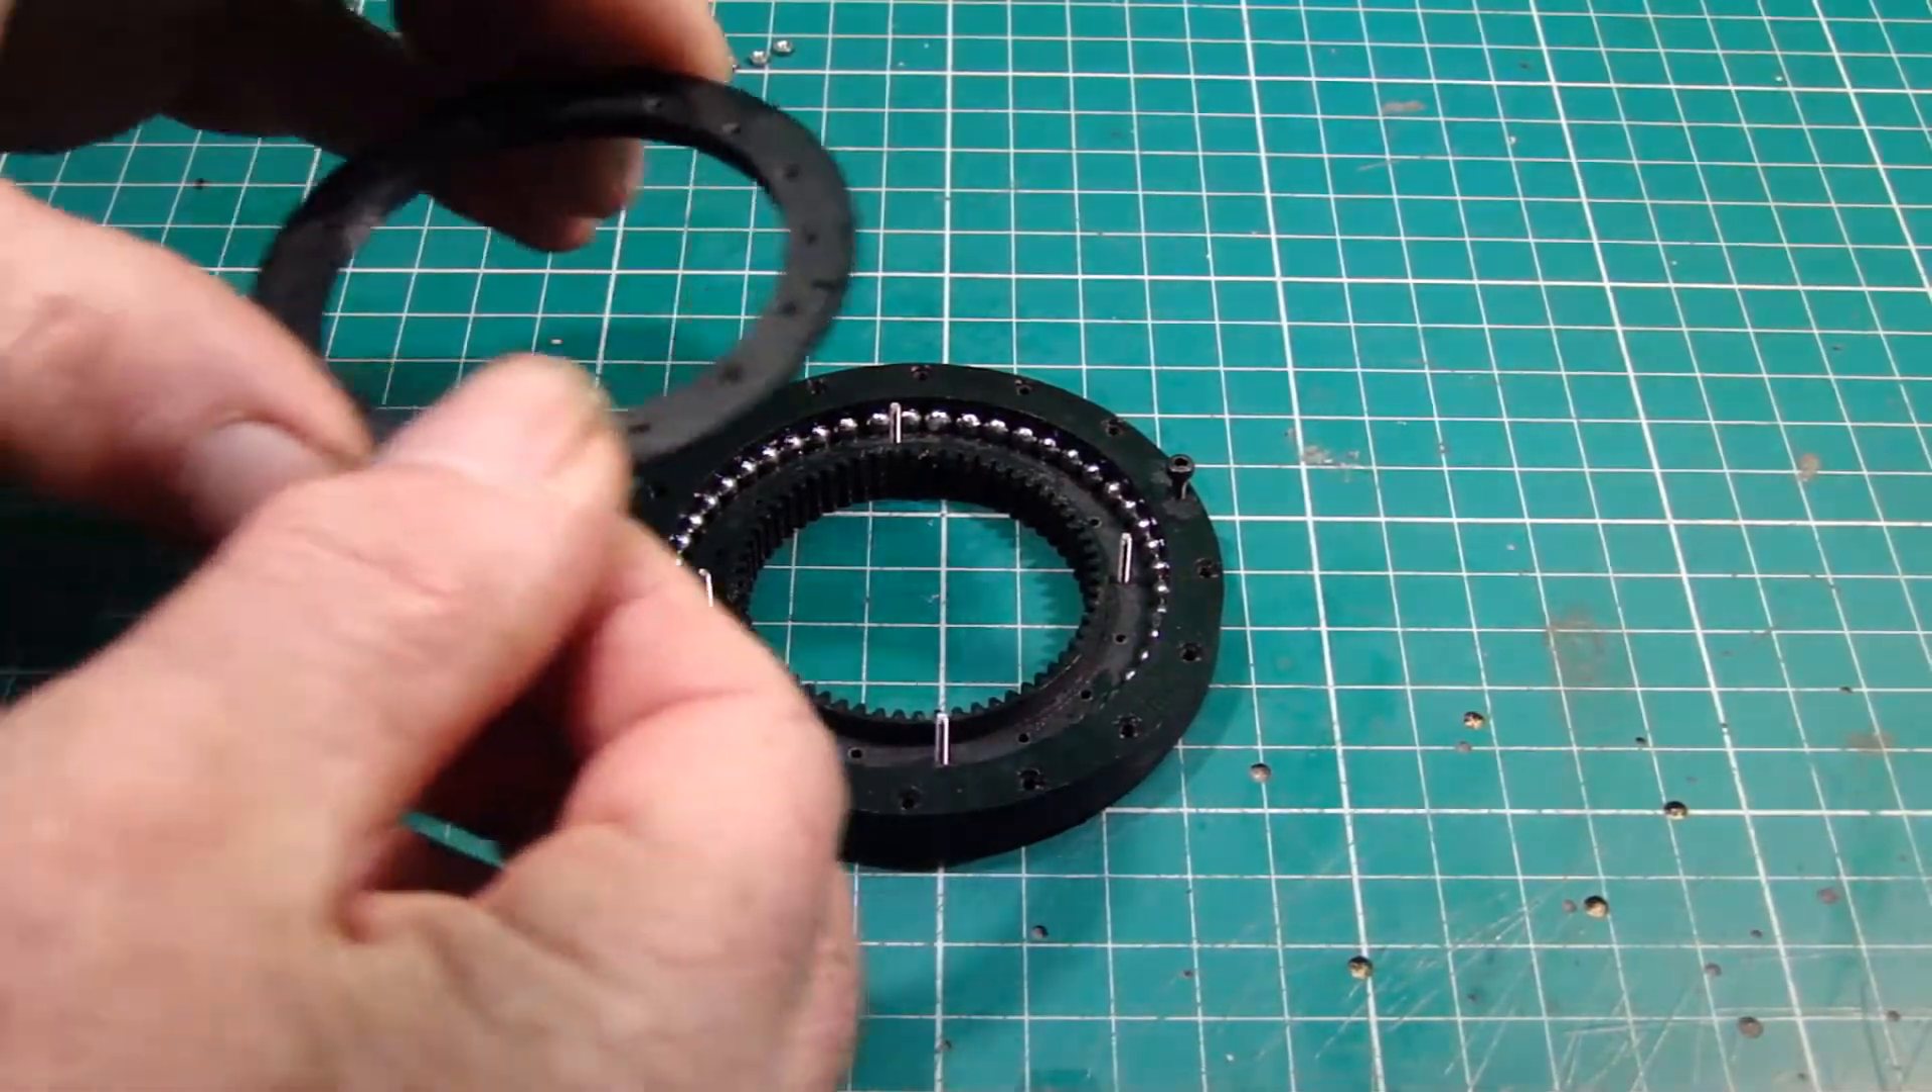Okay, so I've got all the ball bearings pre-loaded, so it's now ready for the other half of the inner race.